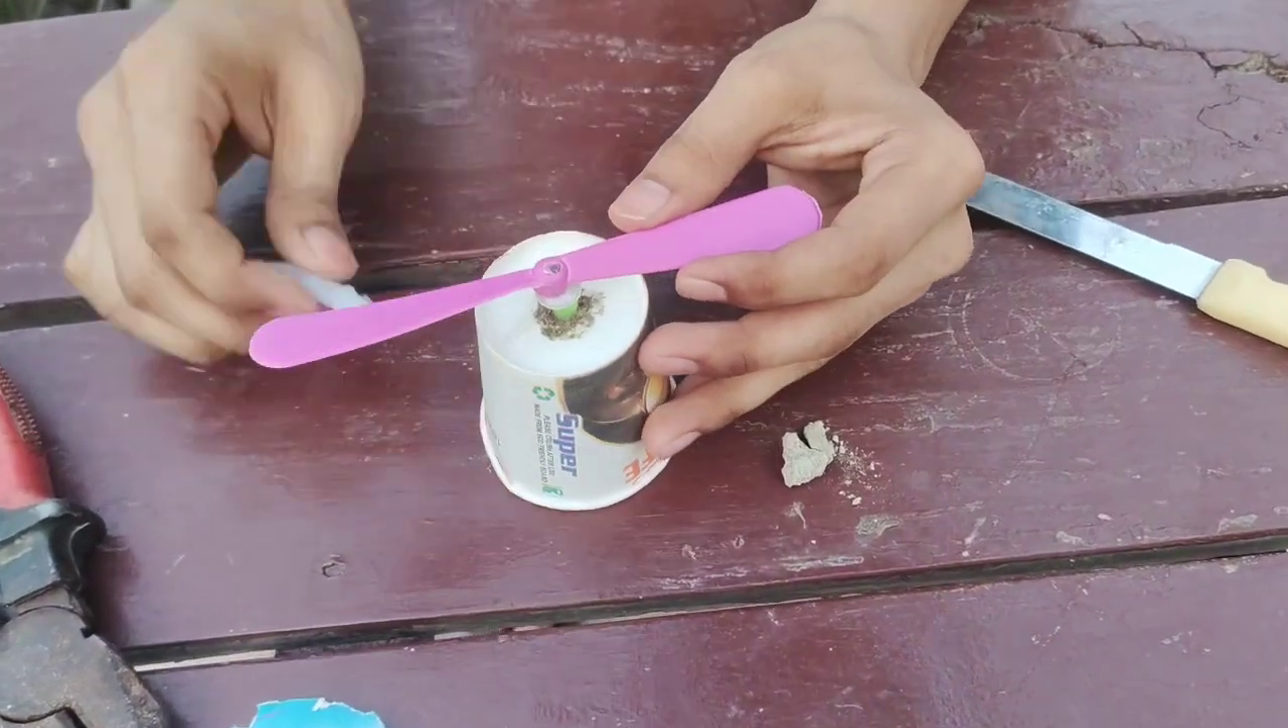देख लिए गाइज यहां पर हमने पंखी को भी सेट कर लिया है।